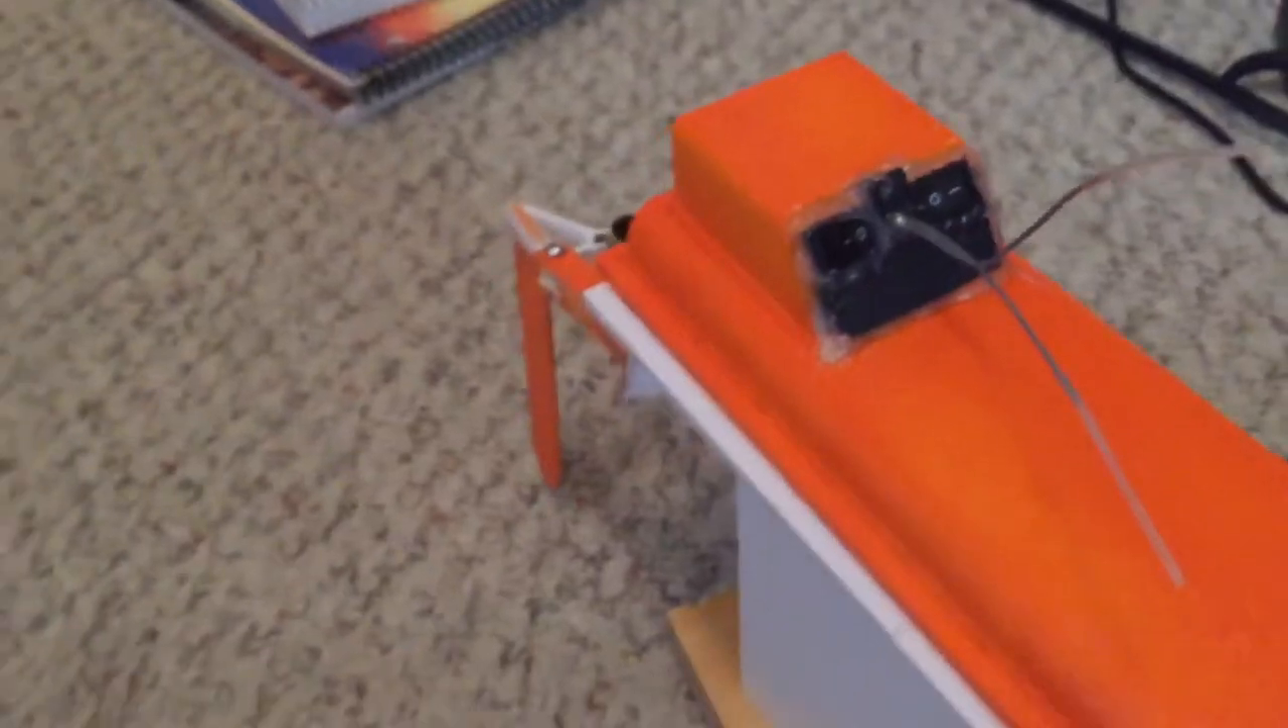And I glued the receiver up there so that if water starts pooling in the bottom, it won't get on the receiver, which is like the most expensive and fragile part of this whole thing.